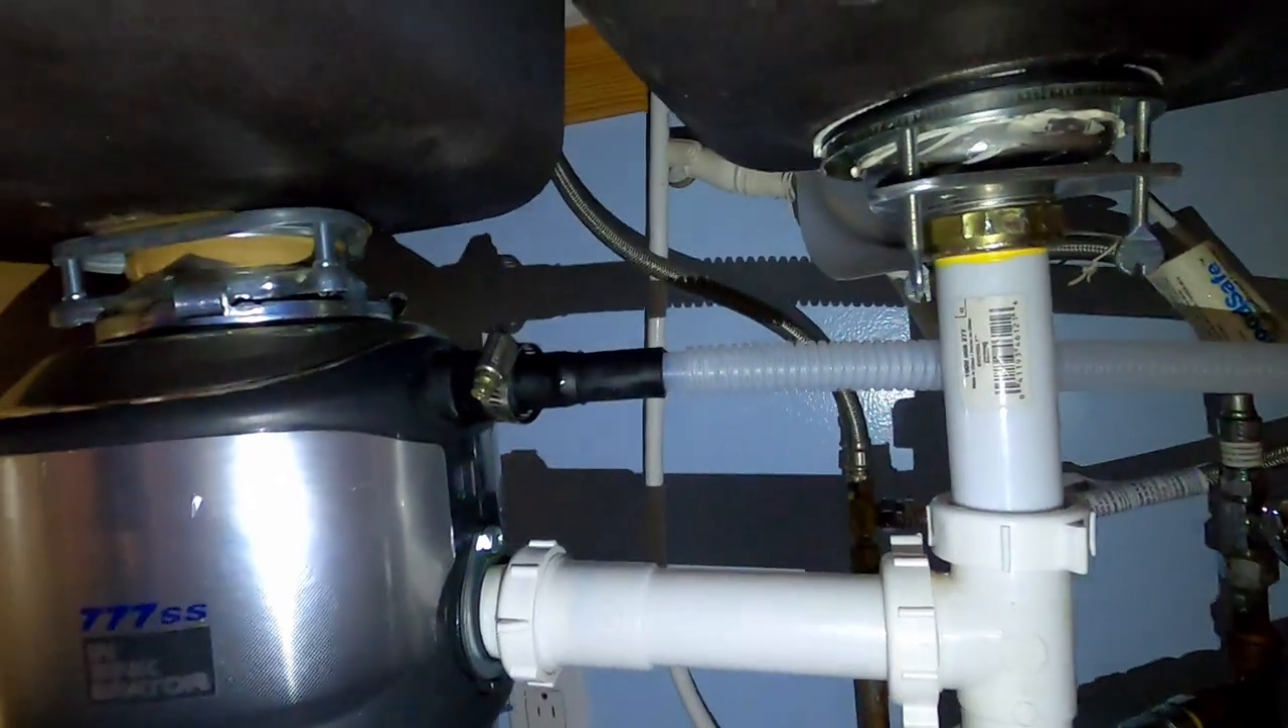And I hooked the drain discharge hose. I put it up into the garbage disposal here.